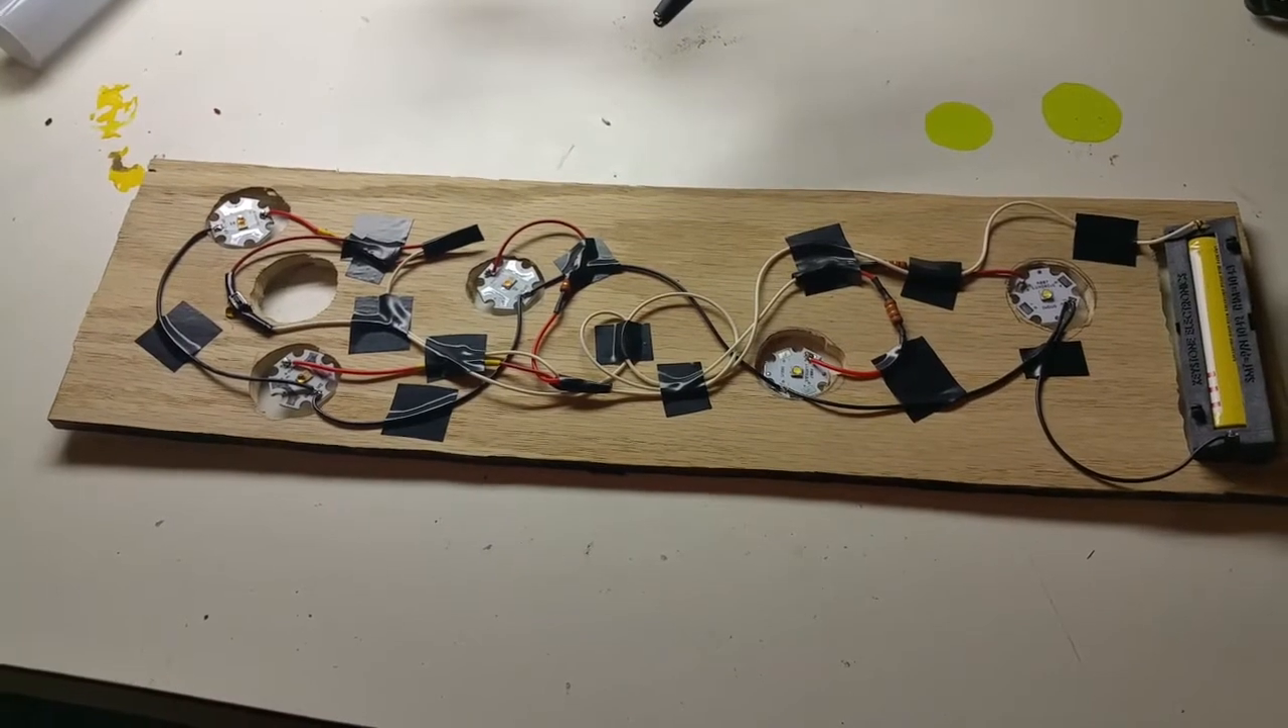All right so we finished the step two here and so i drilled out all the holes for the leds and for the blade holder for the battery pack and then wired everything up.